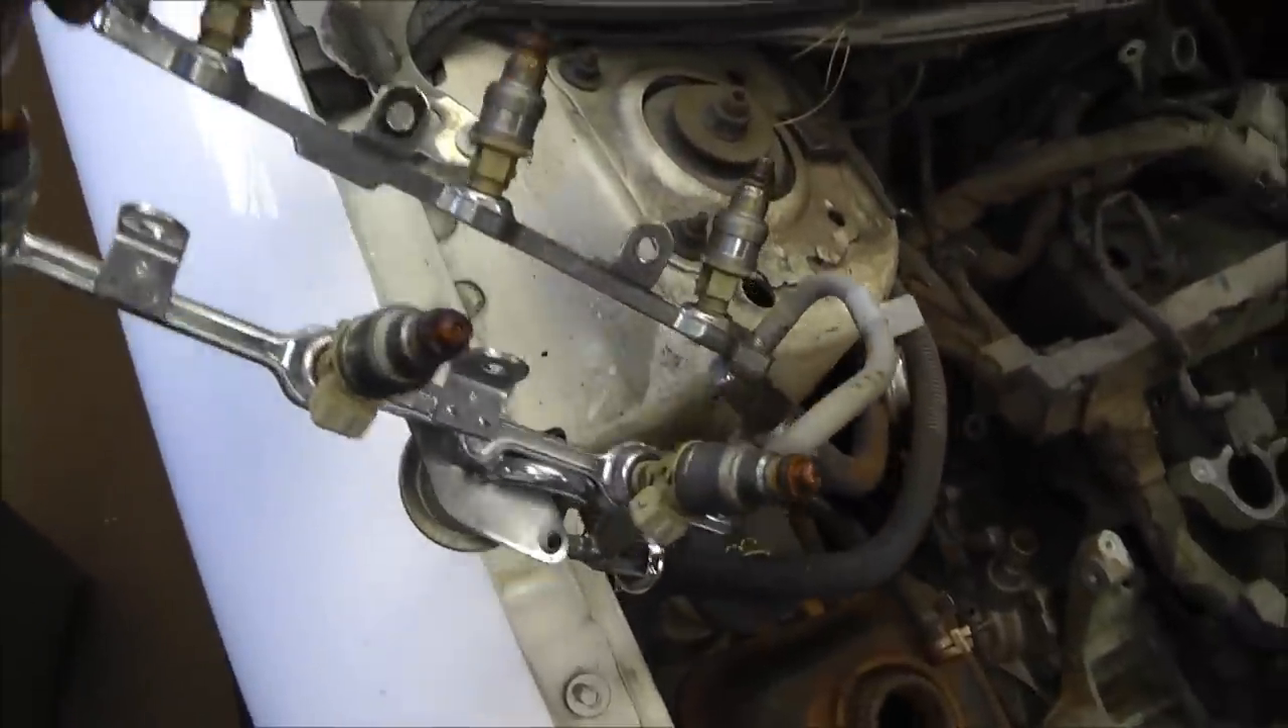So, I've taken some more of the wire harness out. And, I went ahead and pulled the injectors out.